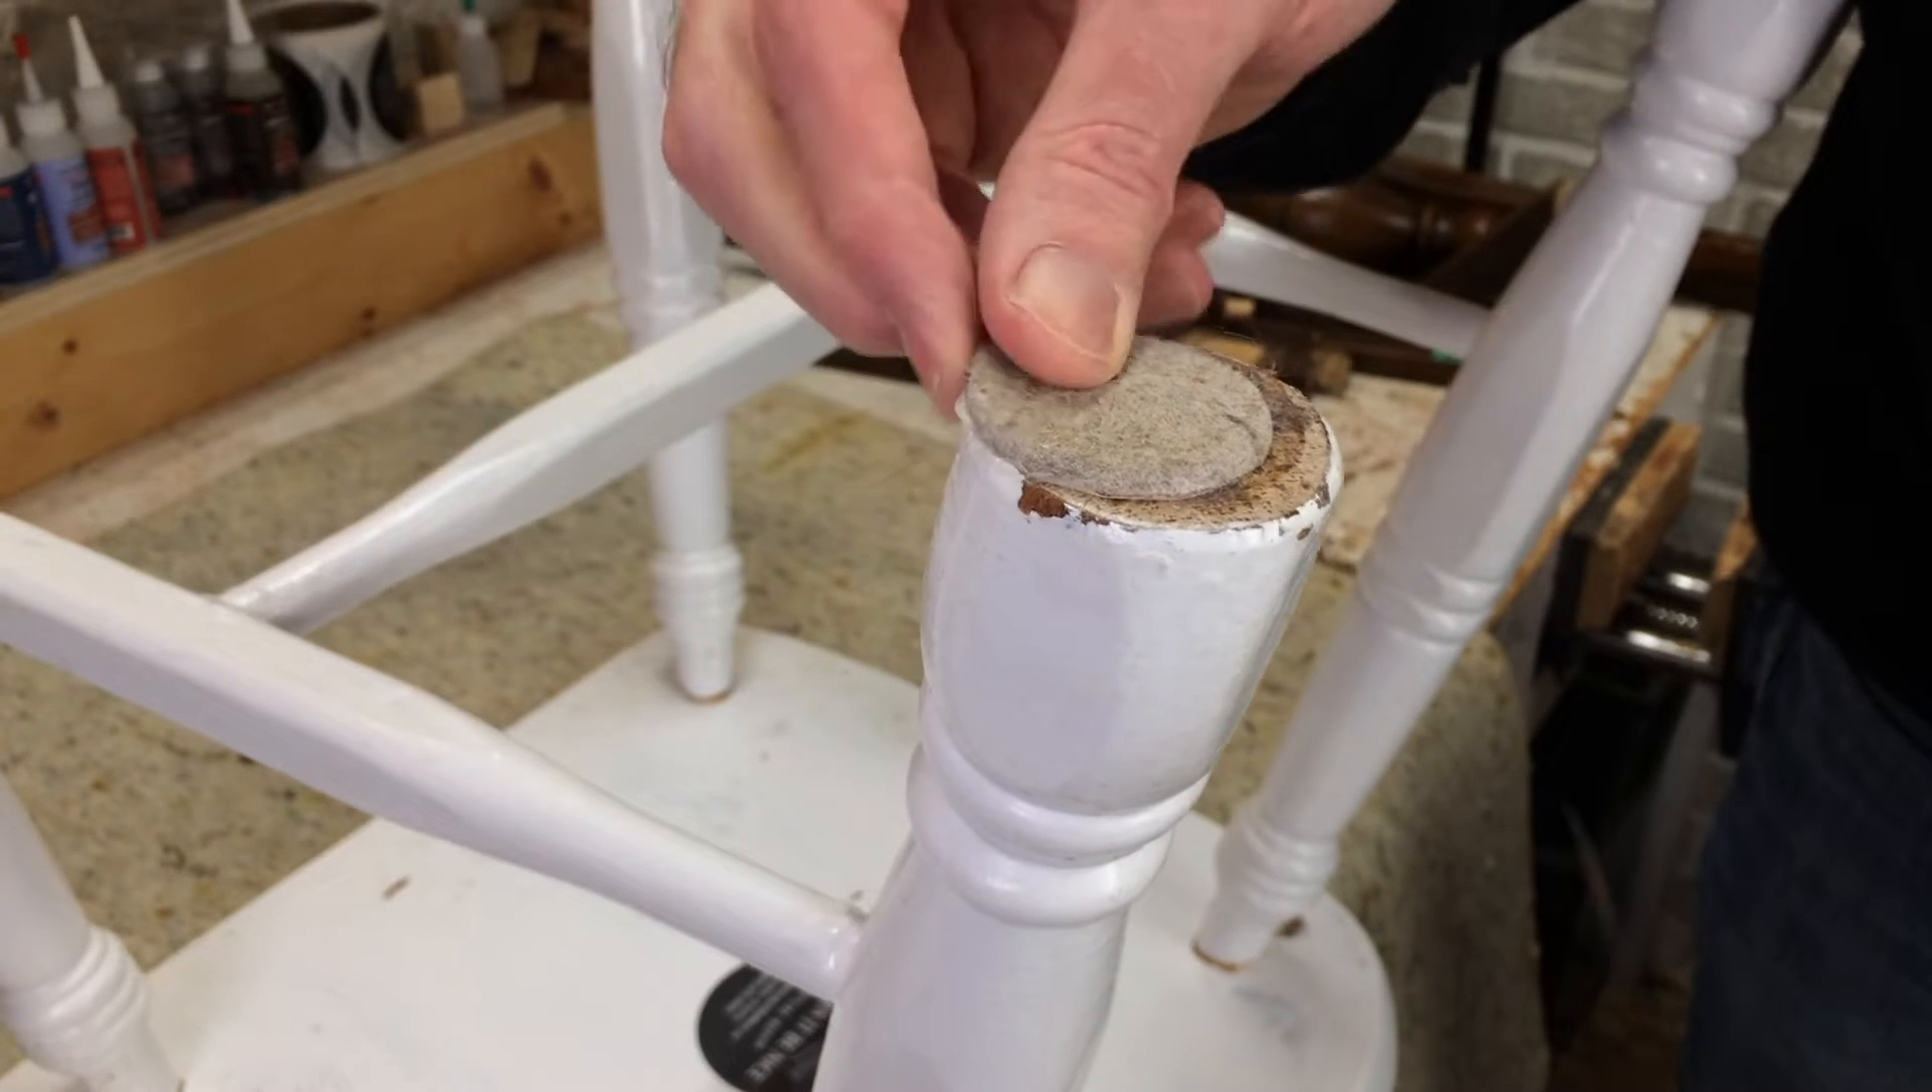On this side you can see the pad has shifted off to the side it did start over here but over time the adhesive starts to let go and this one shifted so it's time to replace it.